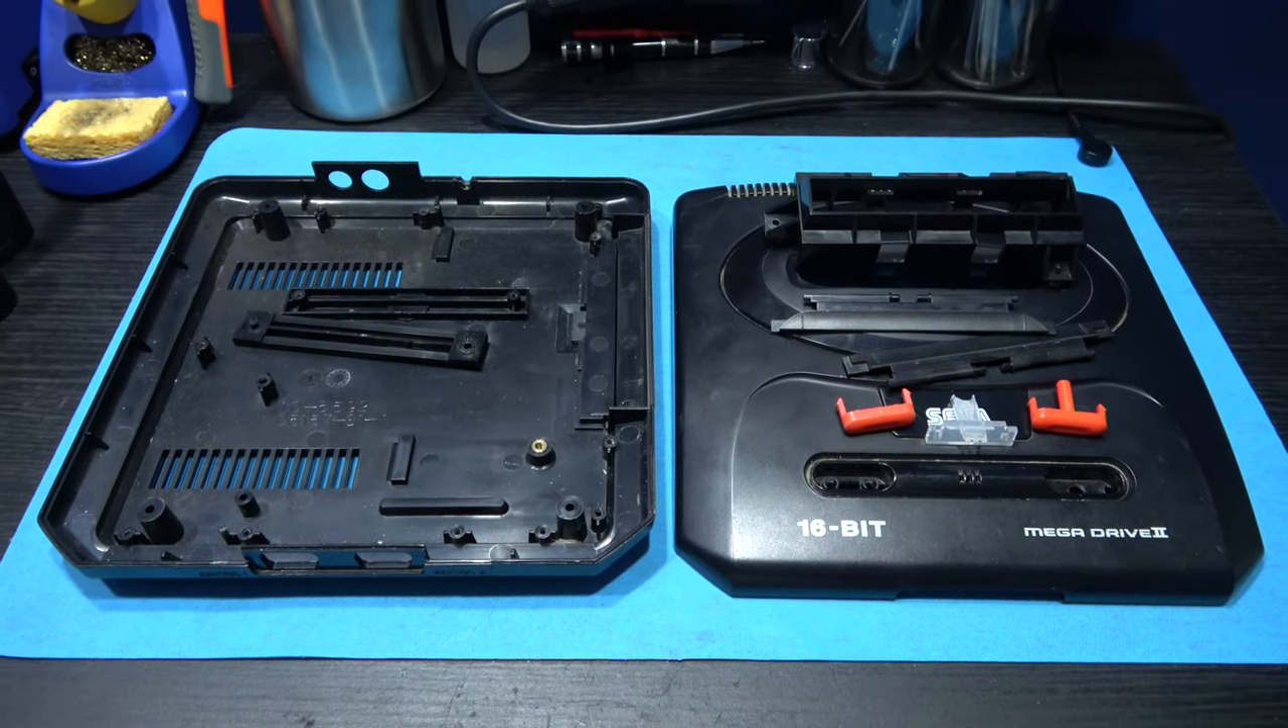That's the Mega Drive's upper and lower case, all dismantled and stripped.